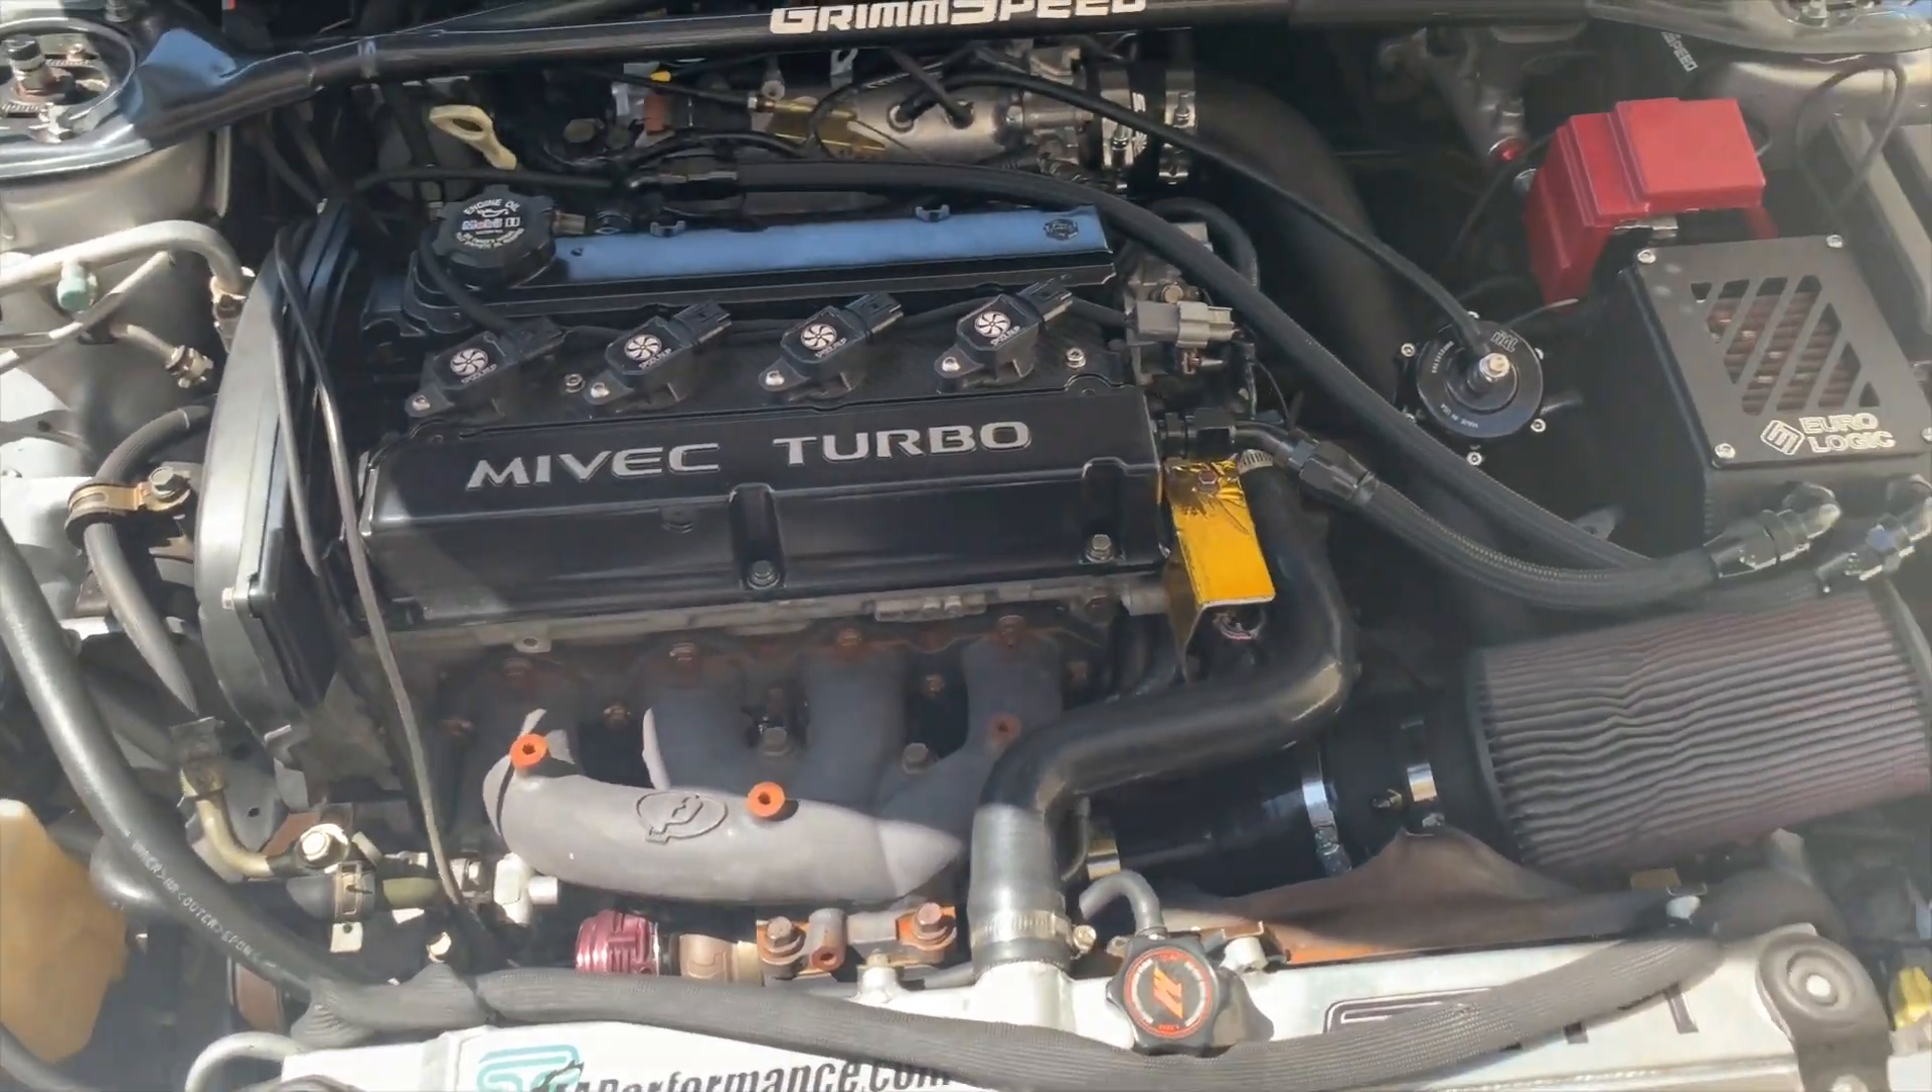I haven't put the exhaust heat shield back on yet.